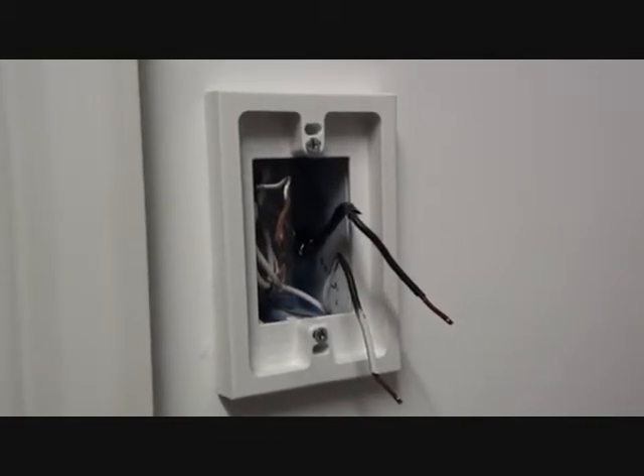Okay, so our Arlington Industries BES -1's been mounted to the existing box with the two screws that were provided in the package.